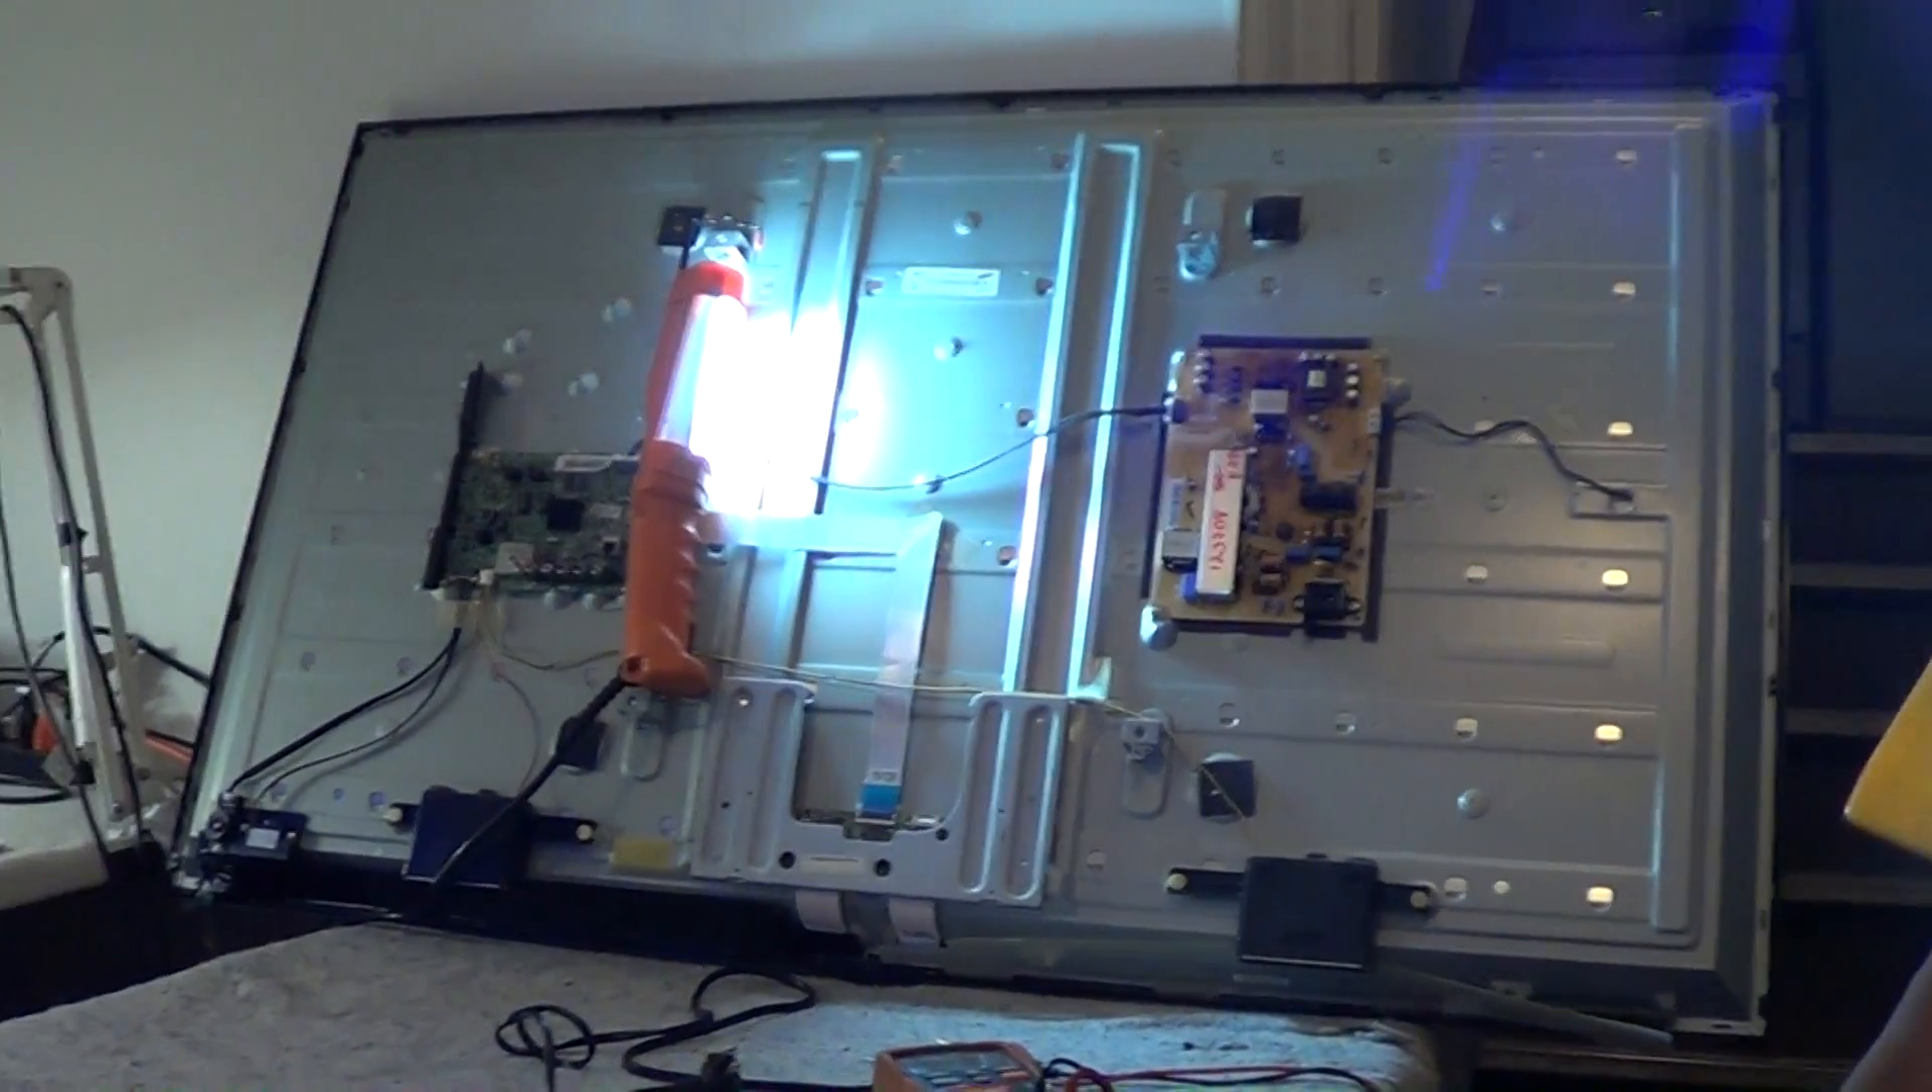Okay you can see we got our back cover off and it's our main board t-con board and of course our power supply that also supplies power to our LEDs.